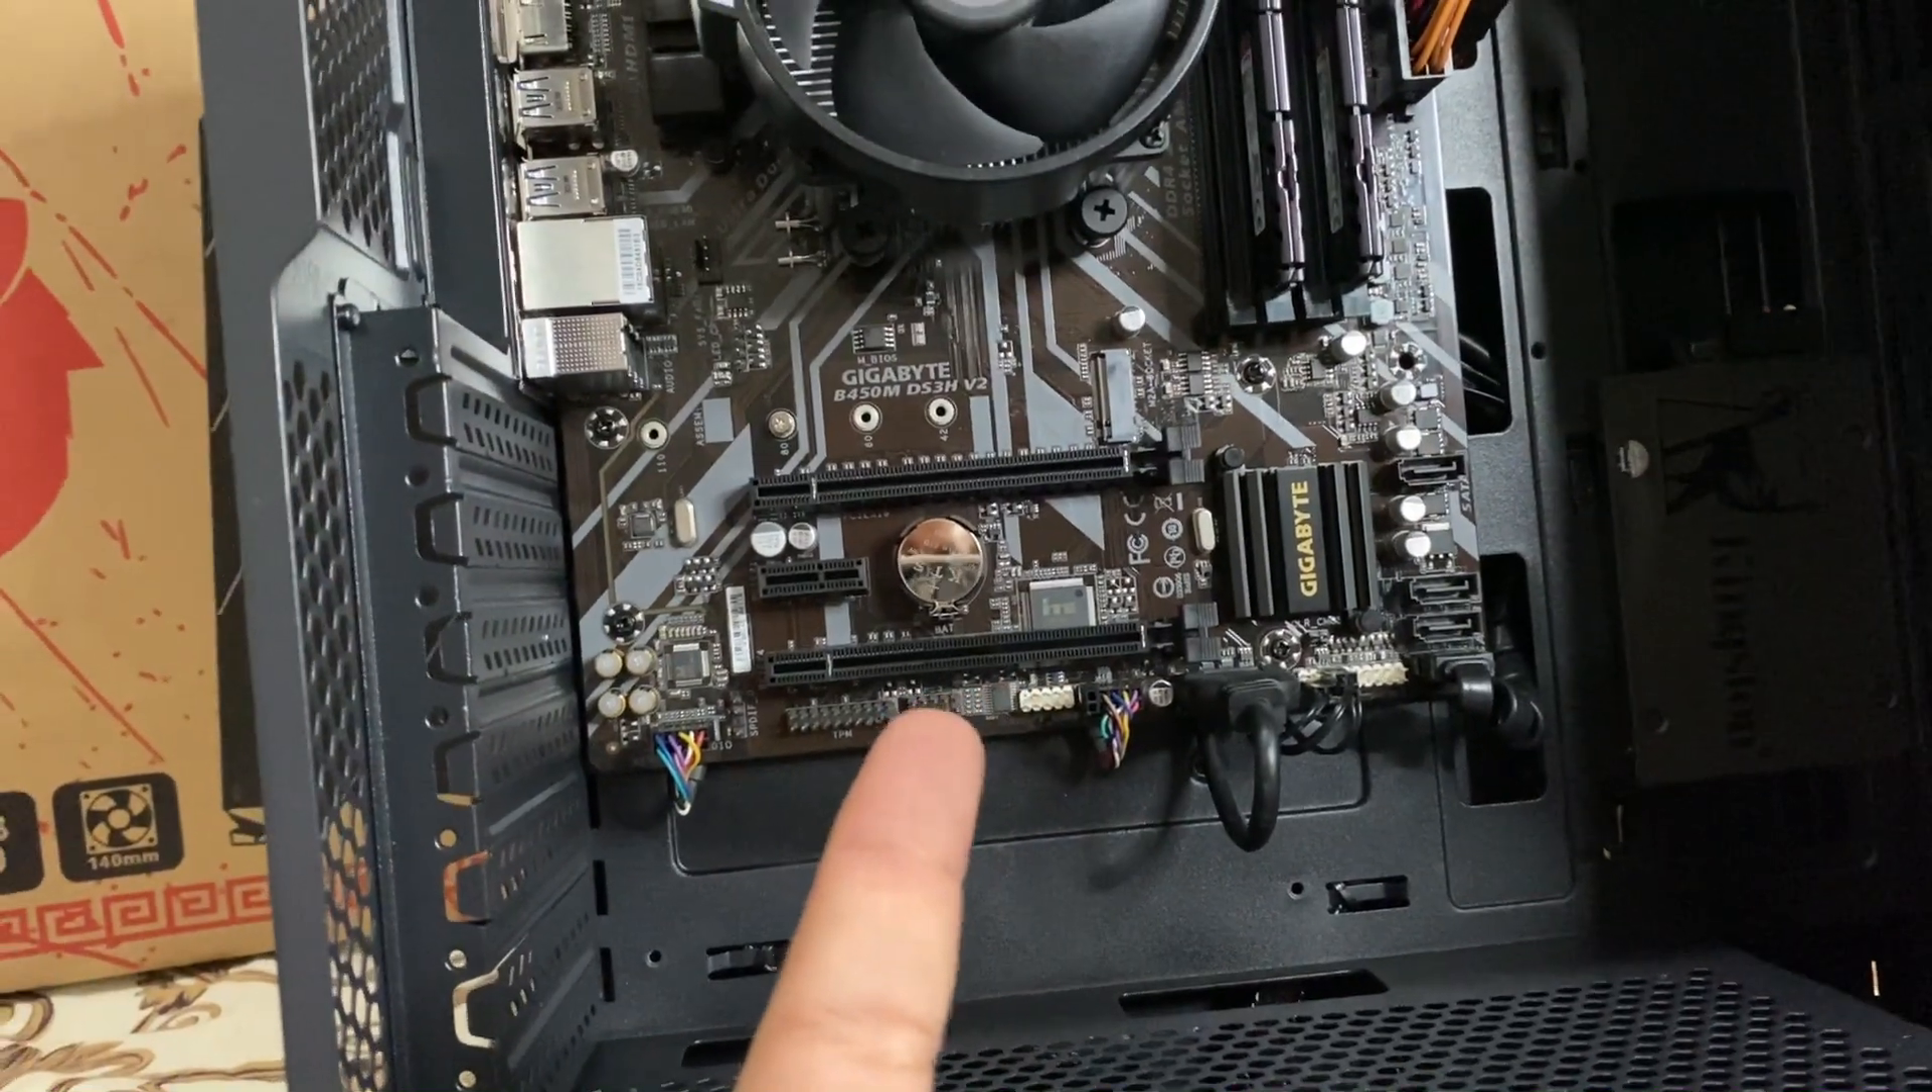No más nos falta agregarle tarjeta gráfica y posiblemente más RAM.